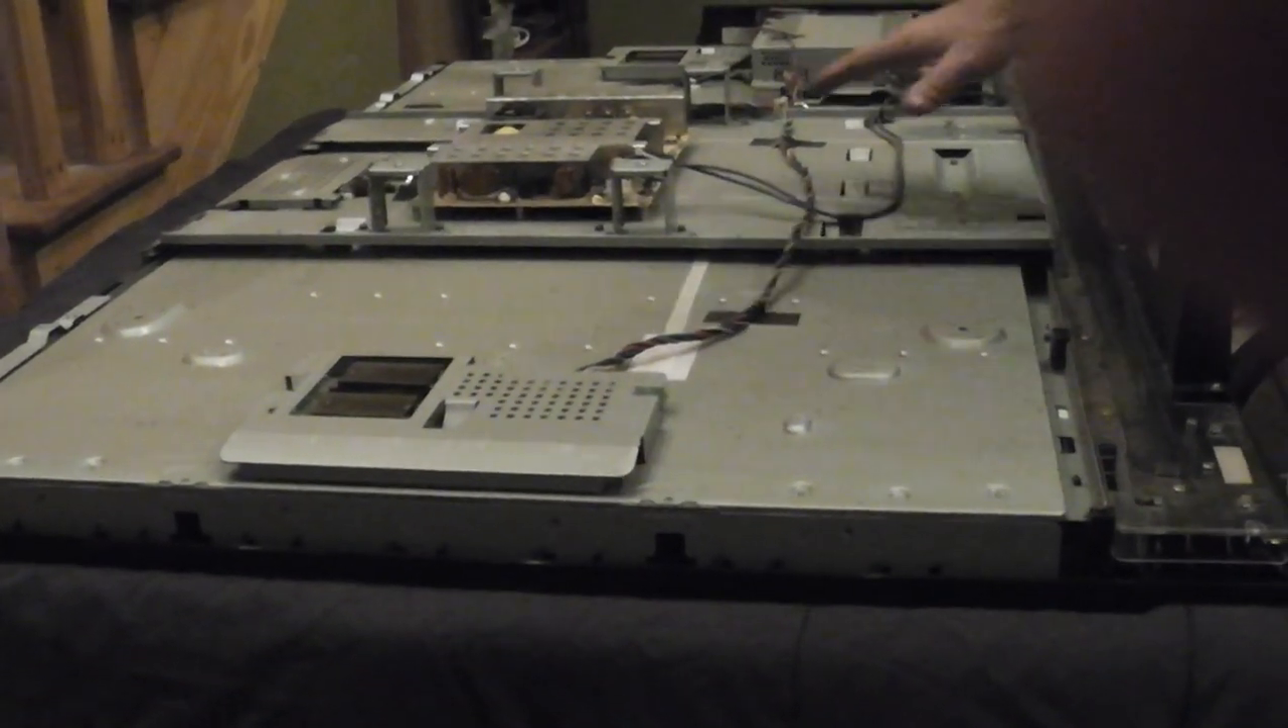Ok, I got the back off as you can see.